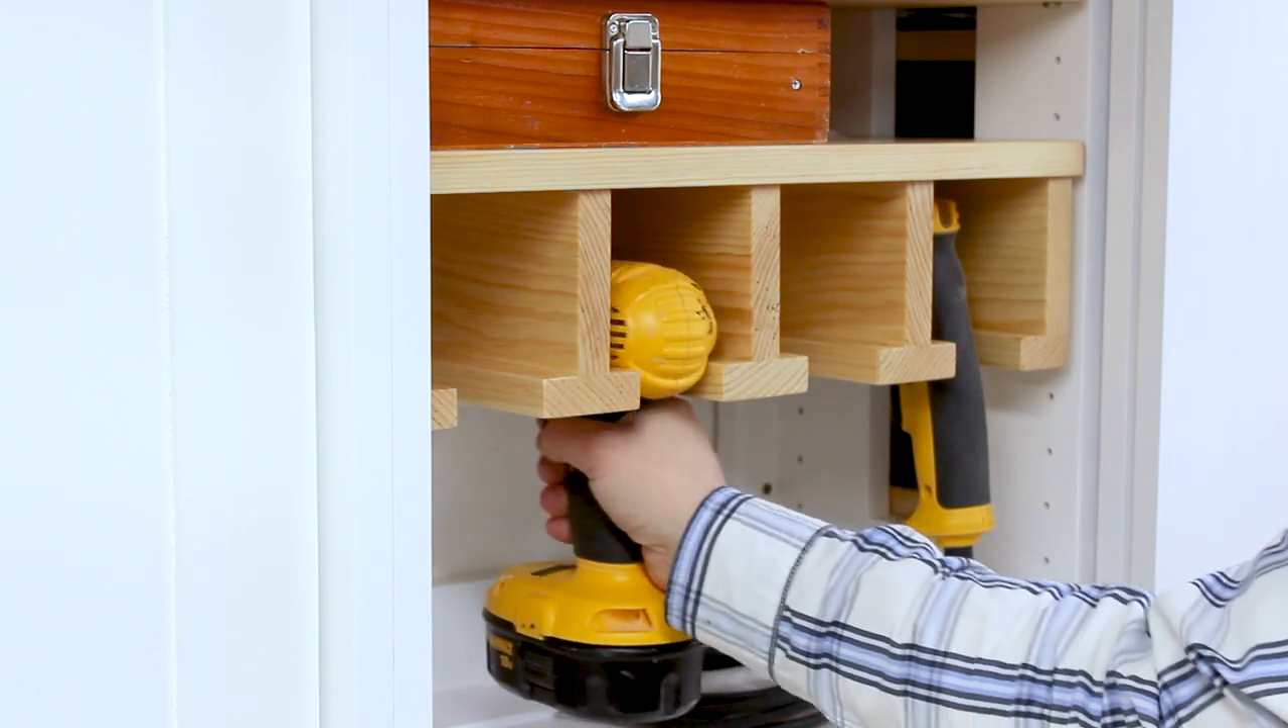I installed the rack and now I have a great way to organize my drills.